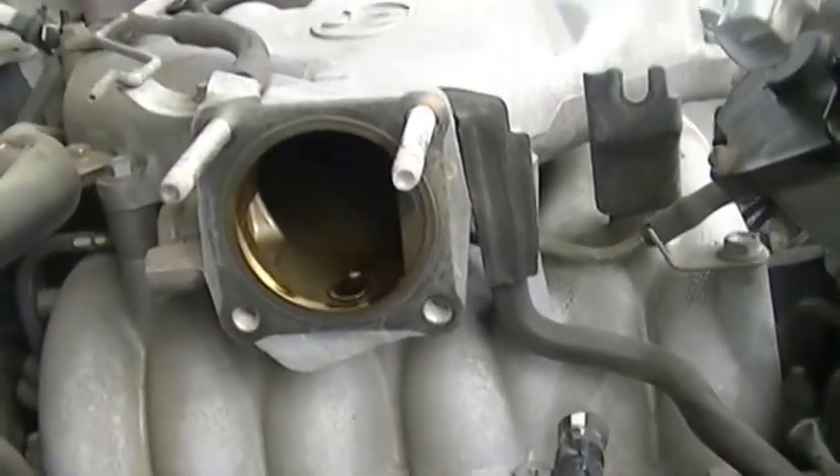I just removed the throttle body and this is the view of it now.